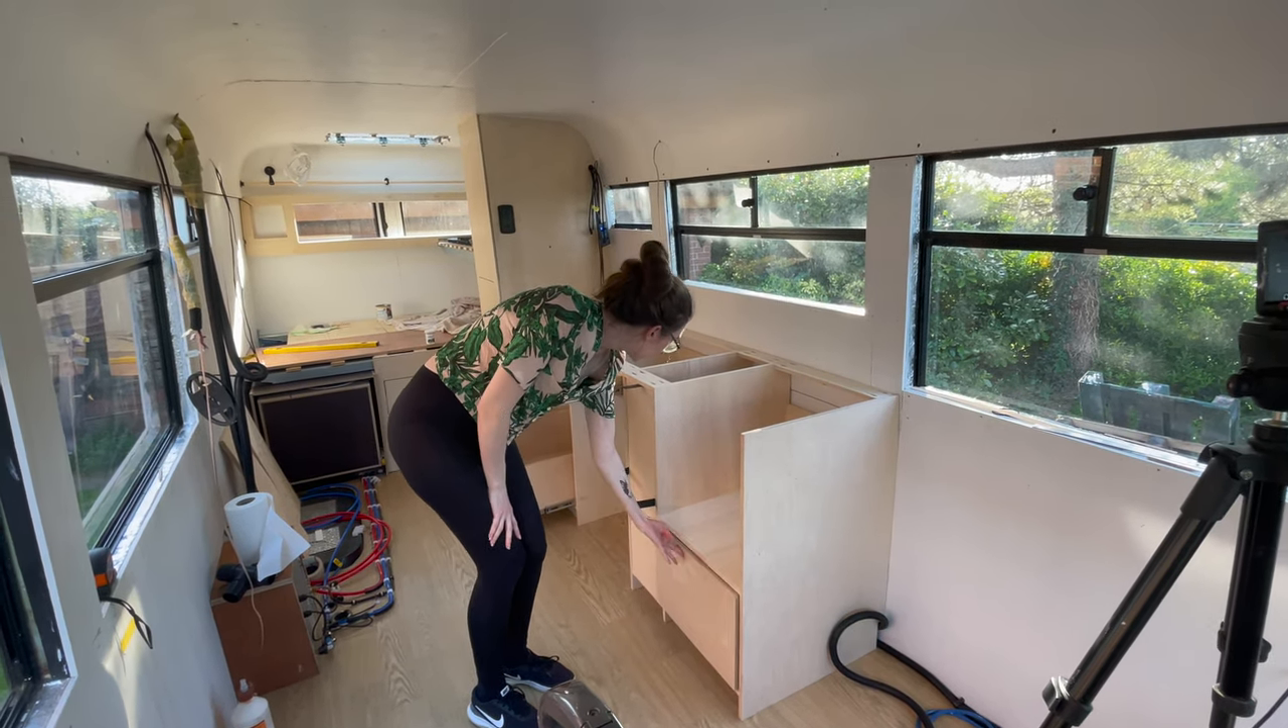The carcass is nearly all built now so here is where the oven is going to be and then the oven drawer underneath for like pots and pans and things like that.